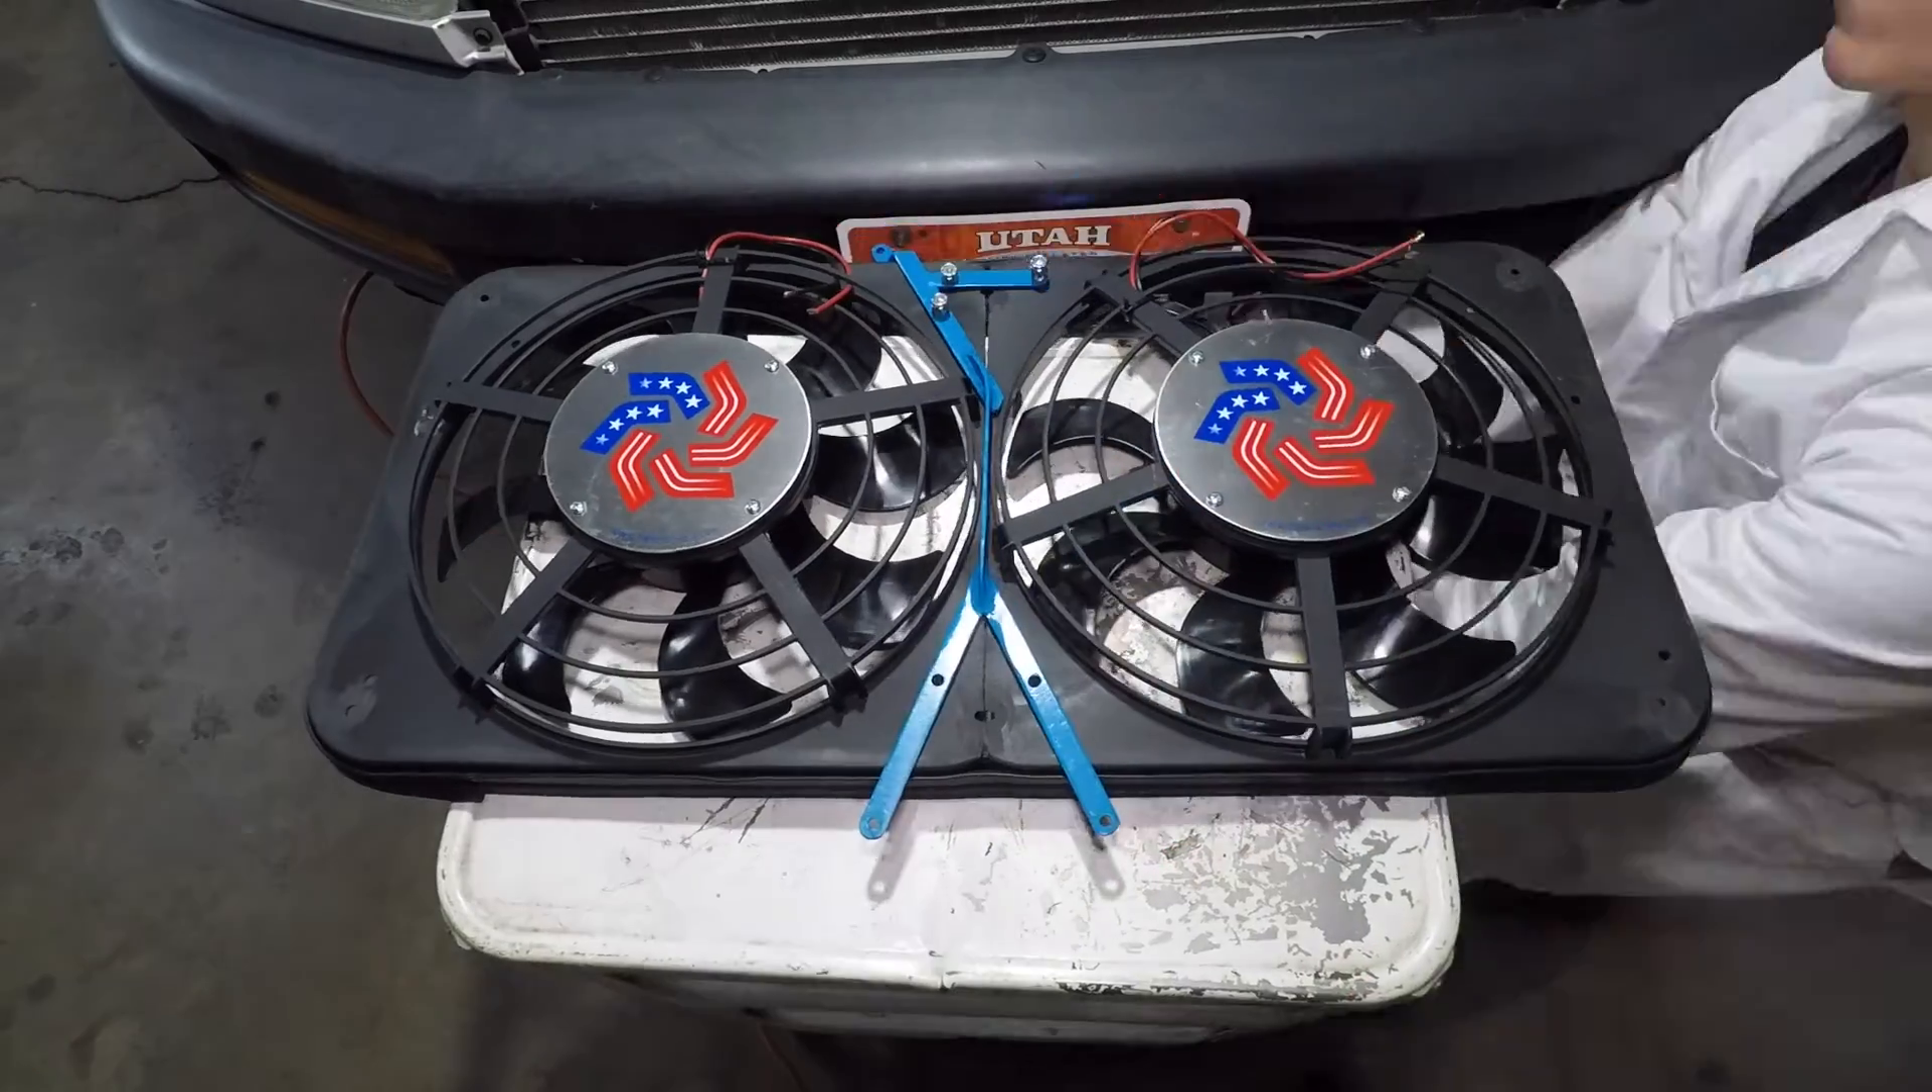I installed all the brackets, and check this thing out!